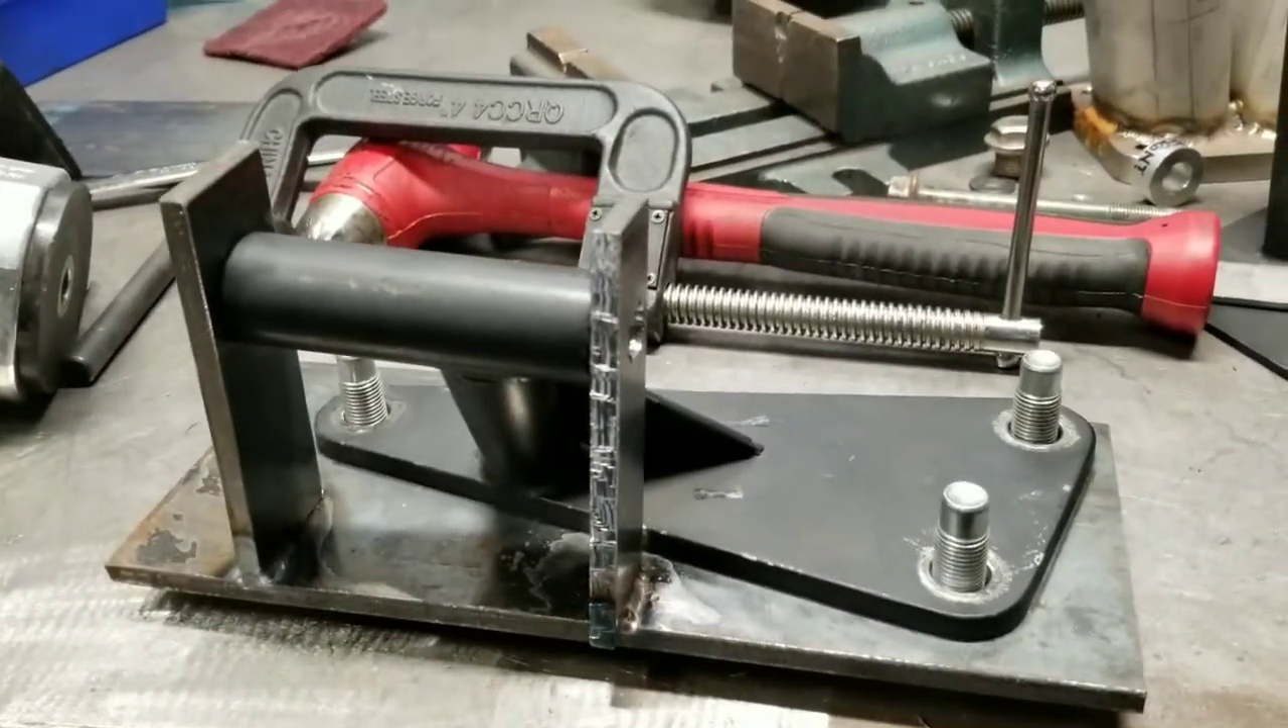All right guys as you can see I got all my bolts welded in I made two uprights for the motor mount jig all welded in and then my original mount it should fit in like so.